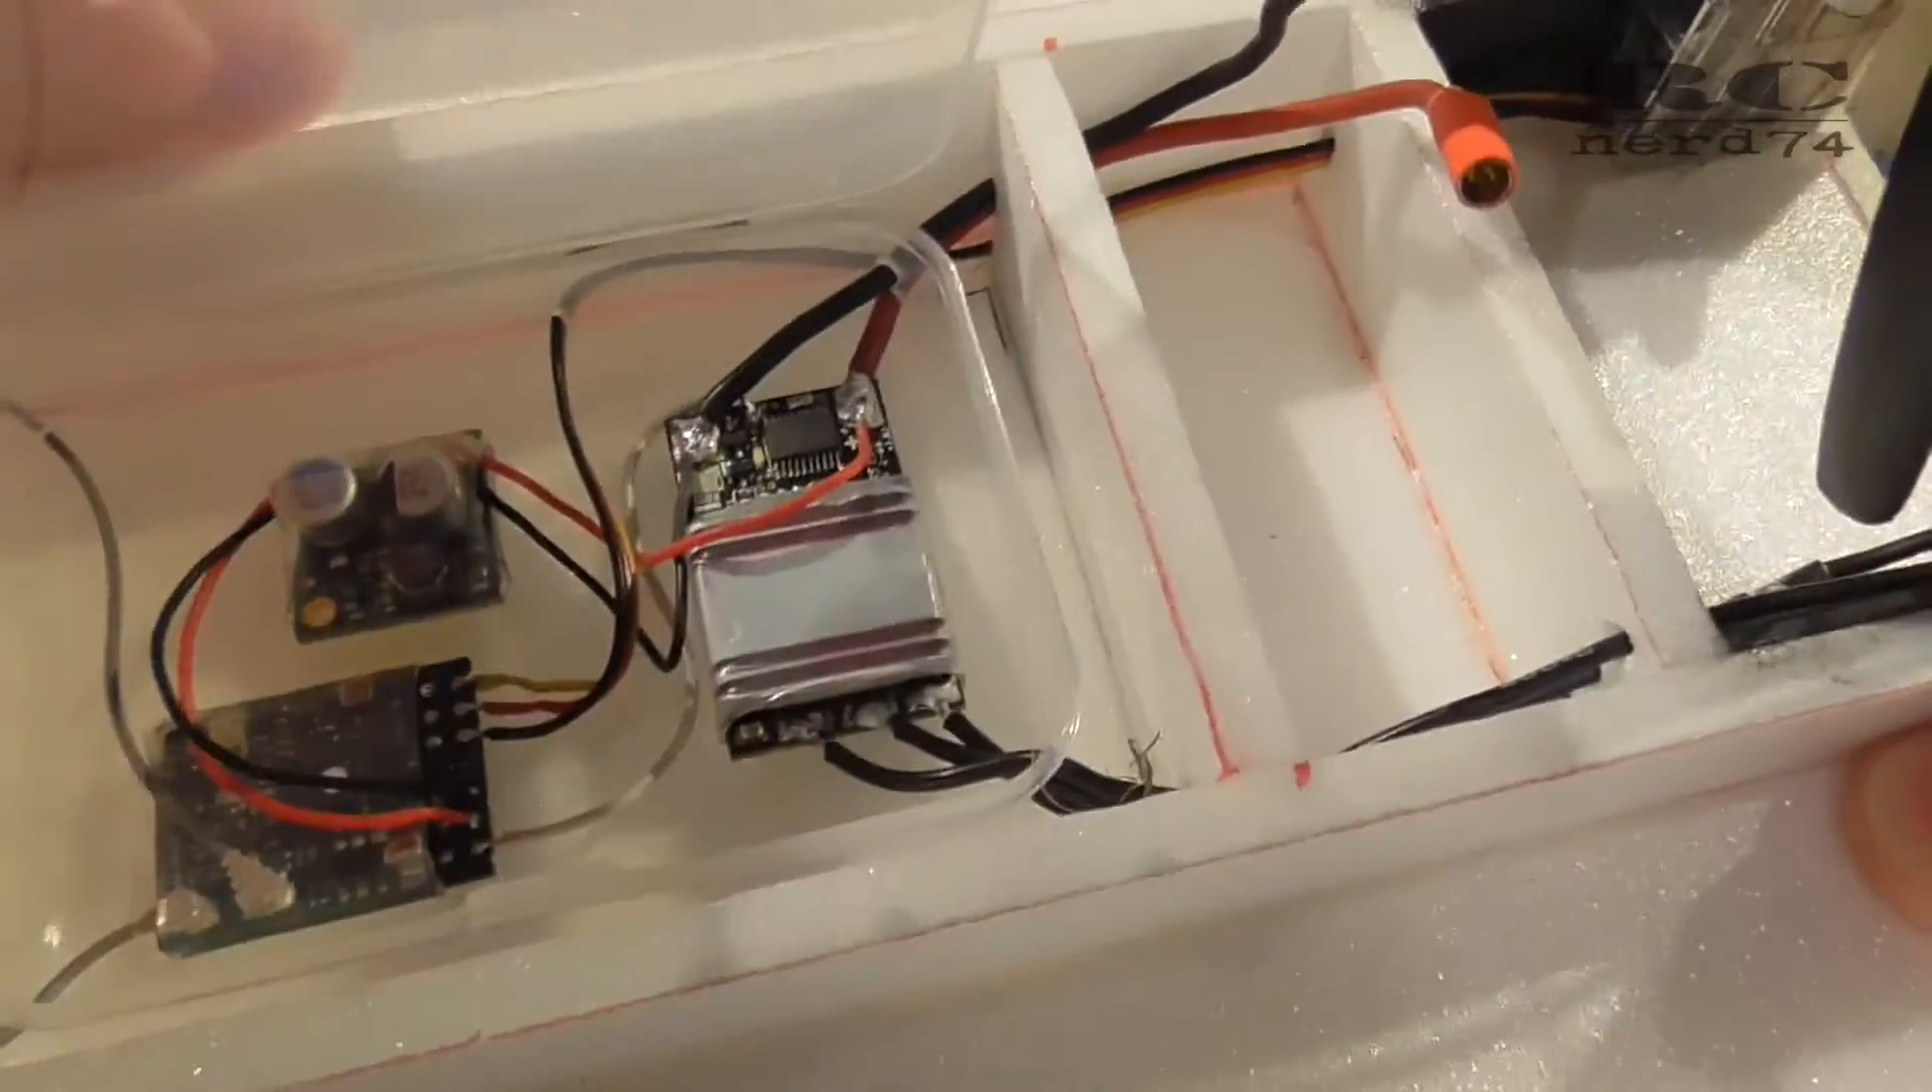All electronics are now installed into the plastic box.